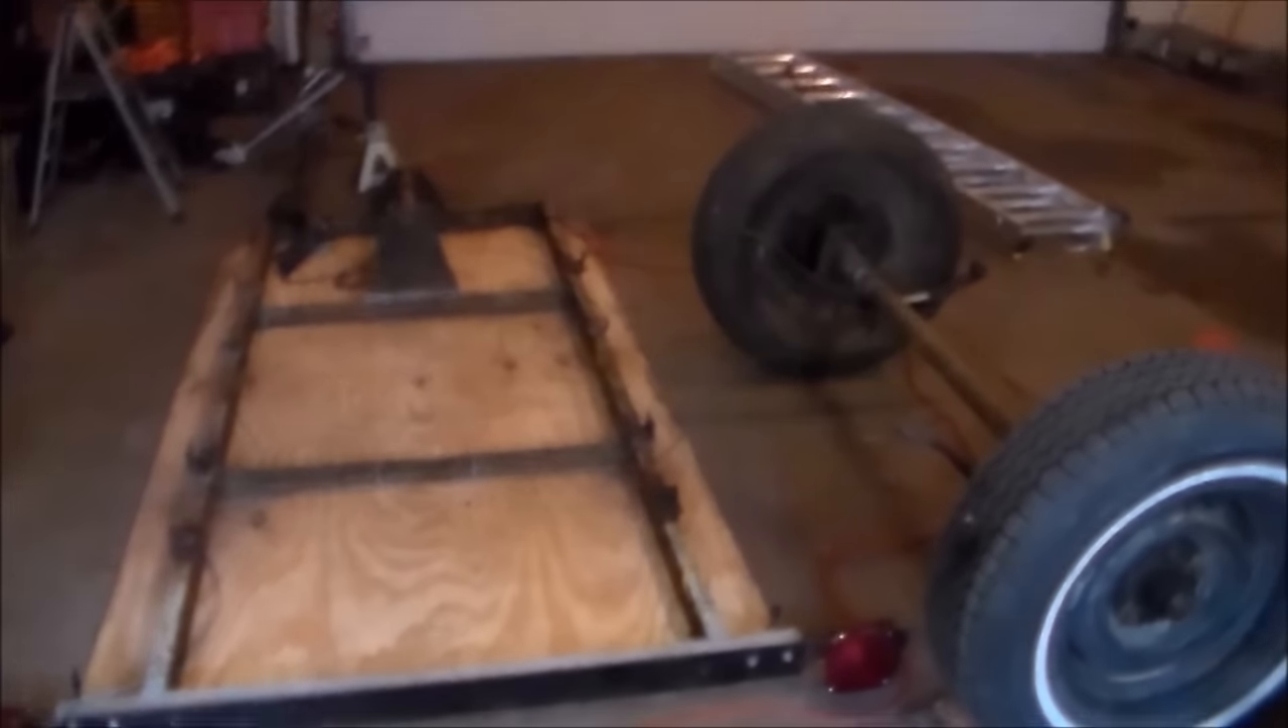Okay, well now I have the axle off and have this thing flipped over.